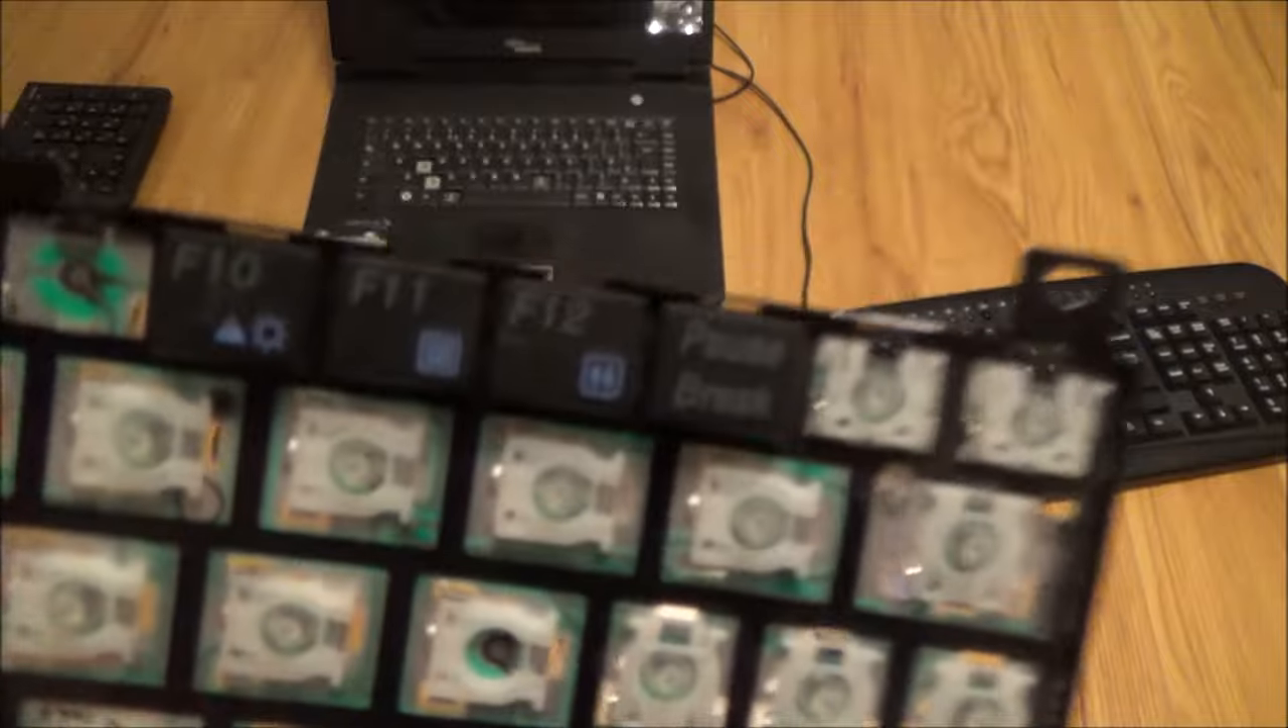All these keys have been taken off already.